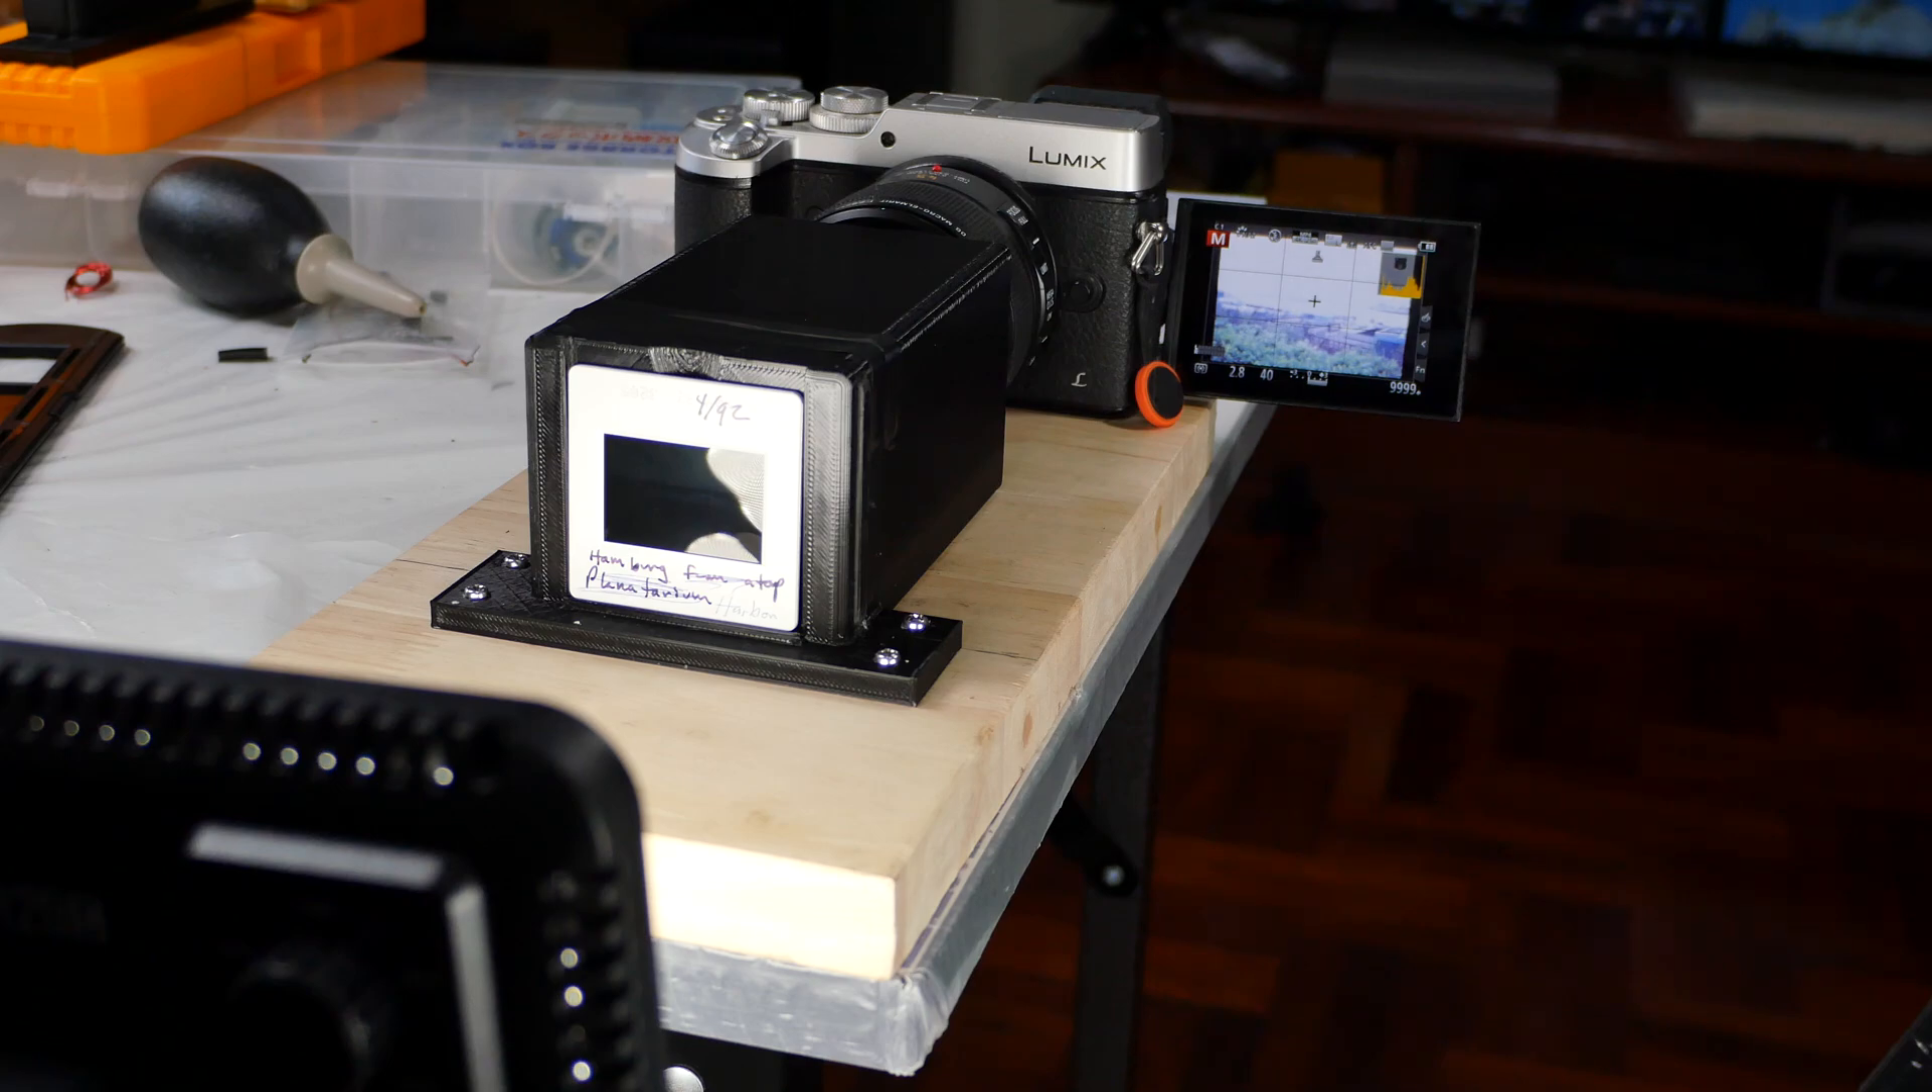Okay, so we have our slide in place.